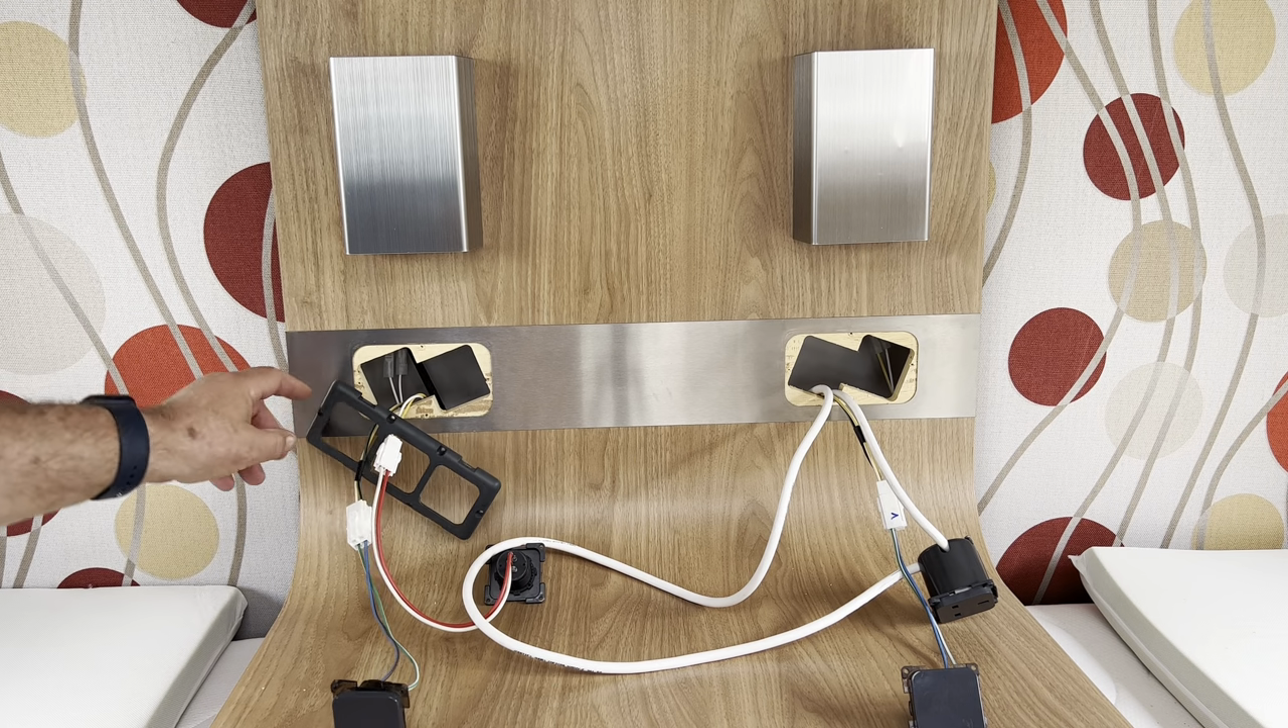I've put the uh triple plate on and just pulled the wires through just to uh keep them in place.